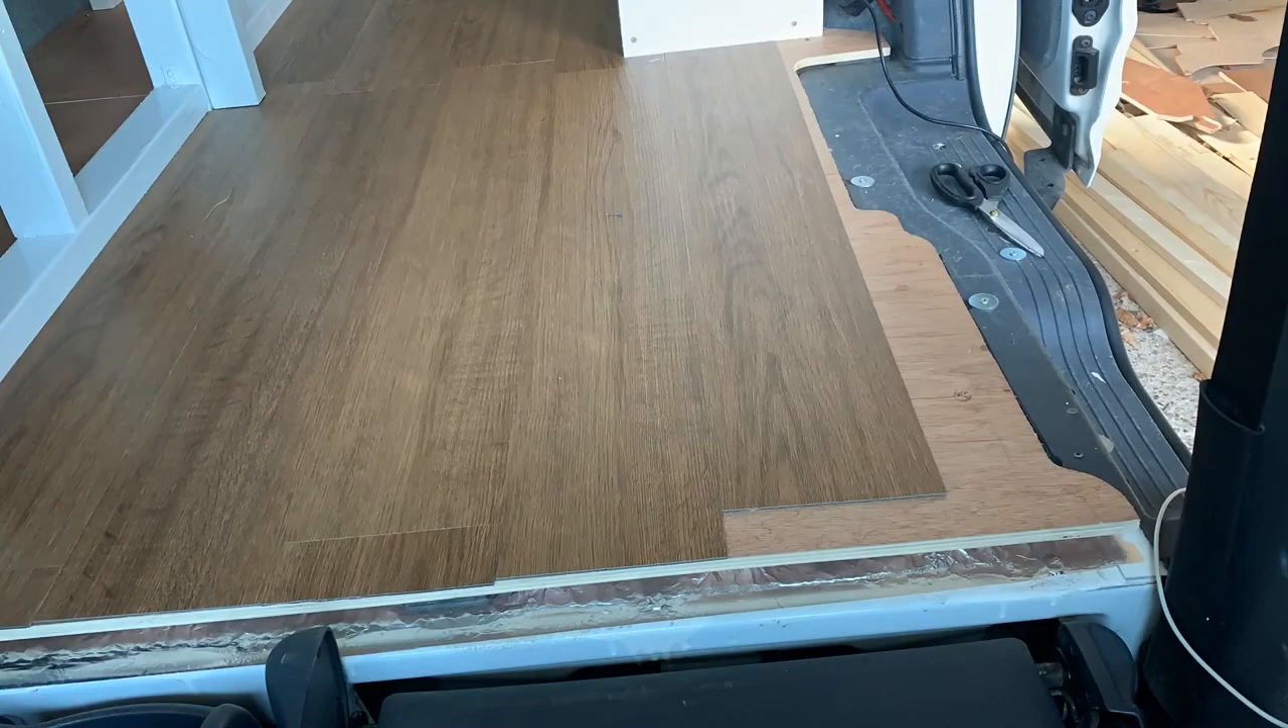I've still got the more difficult pieces to lay around the edges and the foot well.